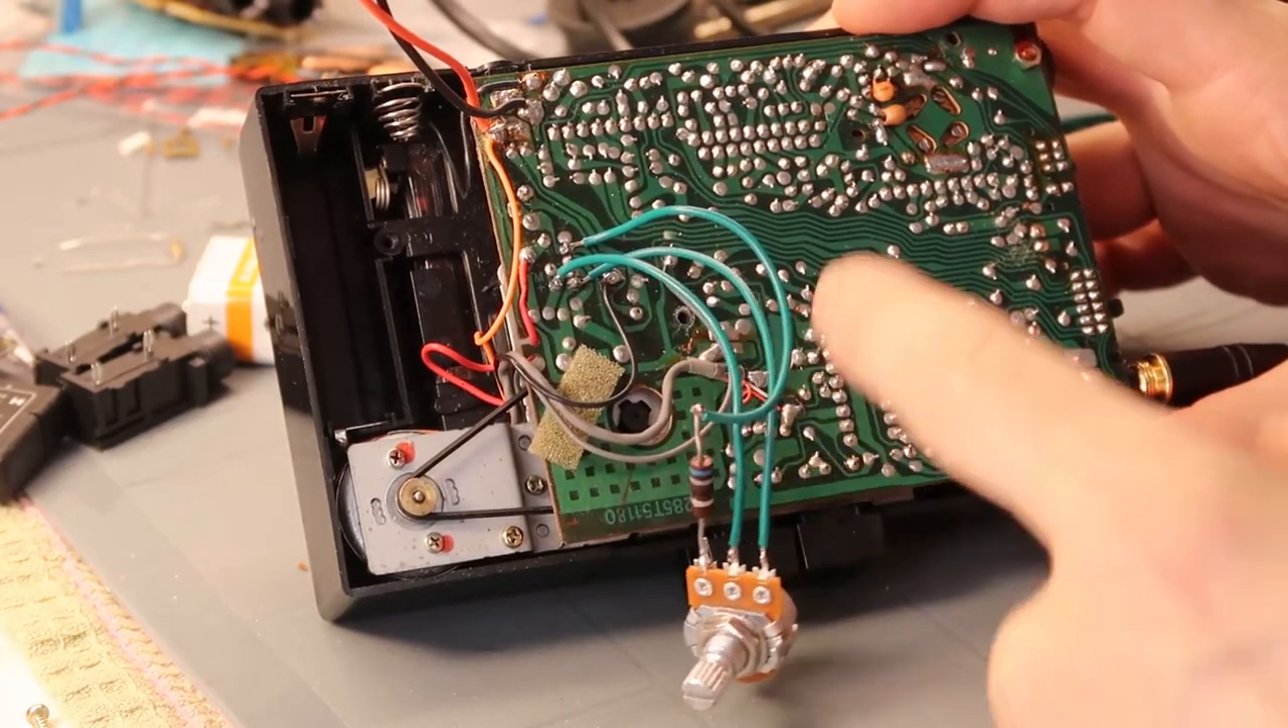I put green wires on this pot thinking I'd only need two of them, and I ended up needing all three of them.